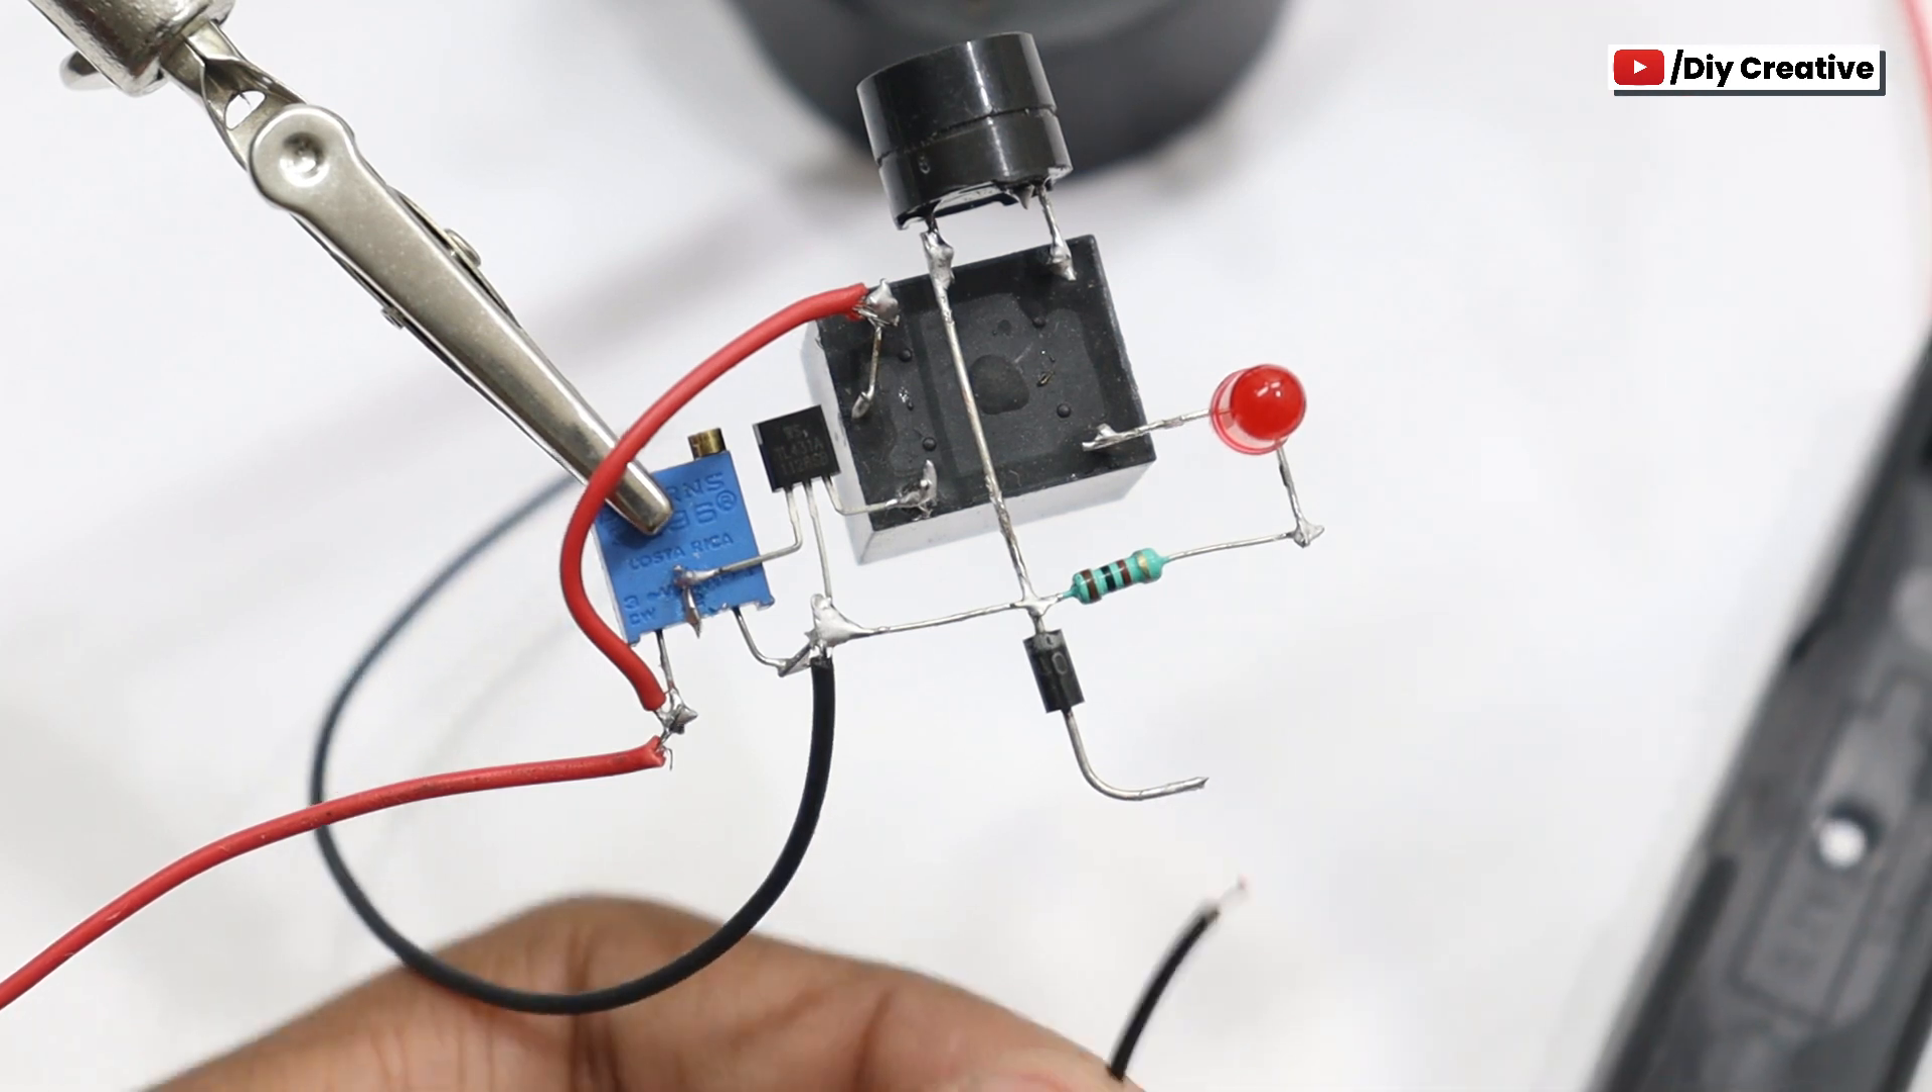सो हमारा यह दोनों input wire हमने connect कर लिया।